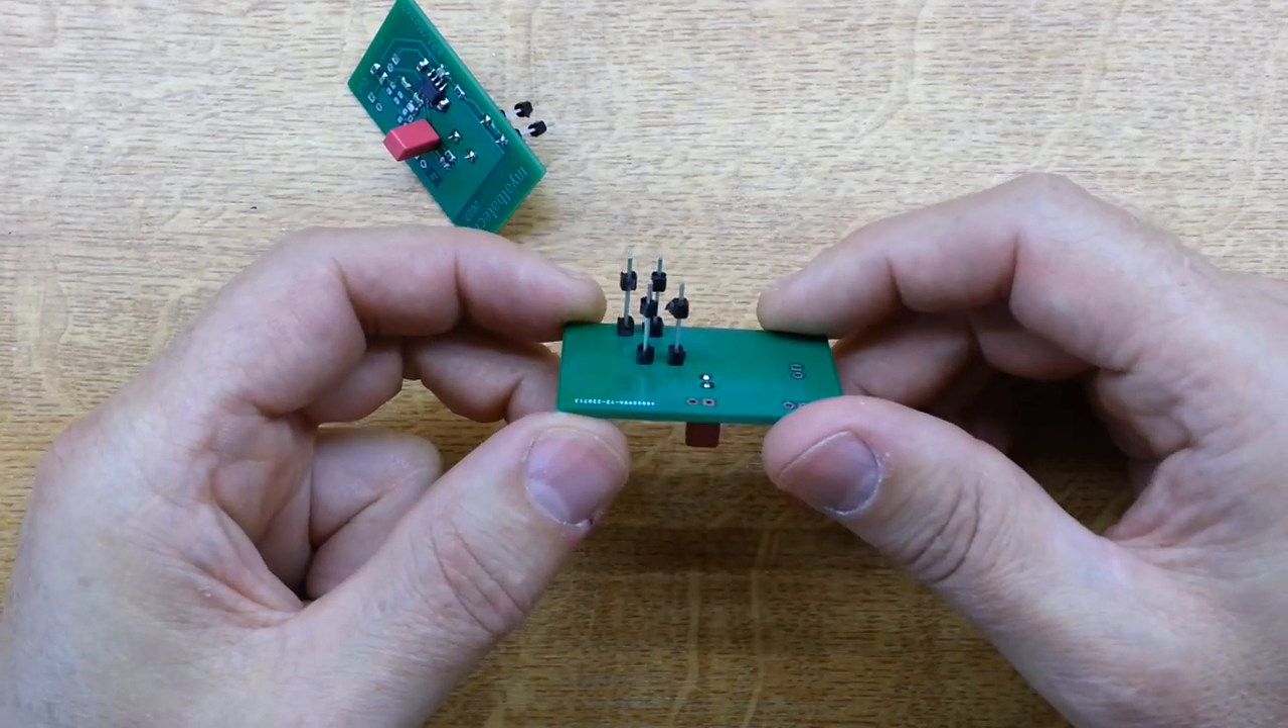So this is just the complete board. And we've got our headers on the other side there so that they can just solder onto the main board of the amplifier.